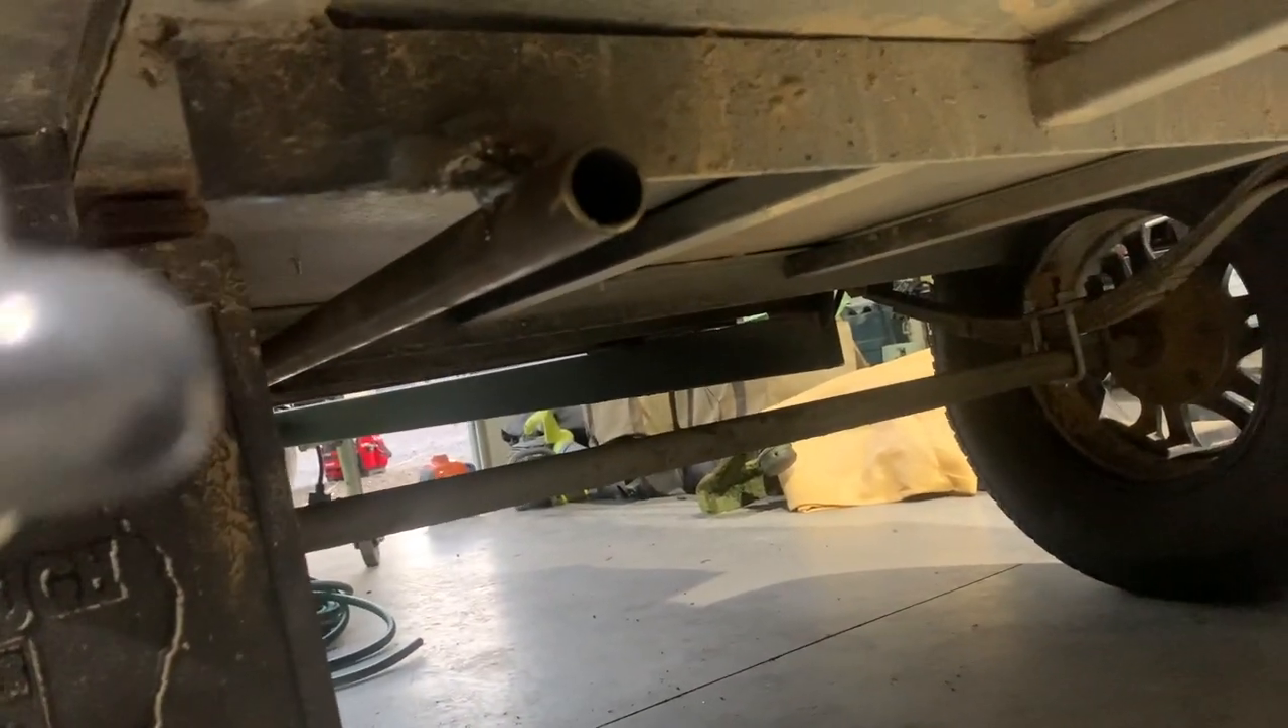Alright so what we've done on the underneath is we've welded on this pipe here so that will make it so much easier to run the hose through so I'm just waiting for that to cool down.